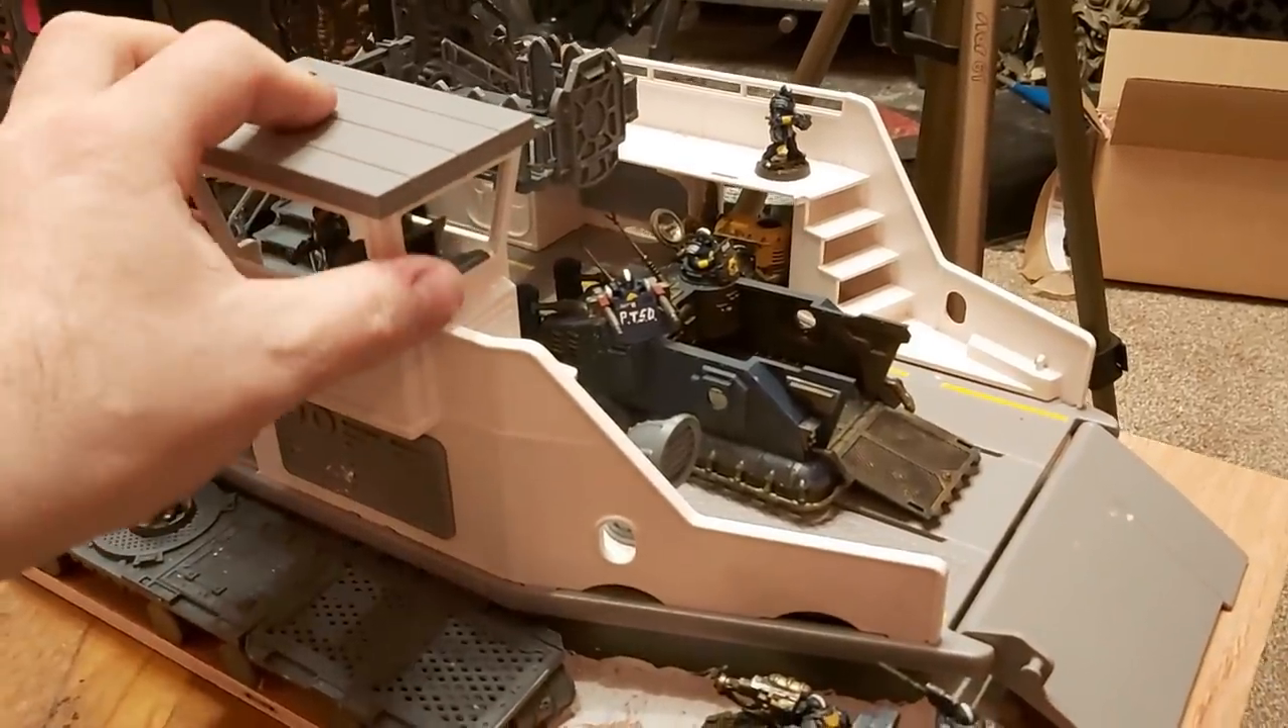There's the stairs in place.